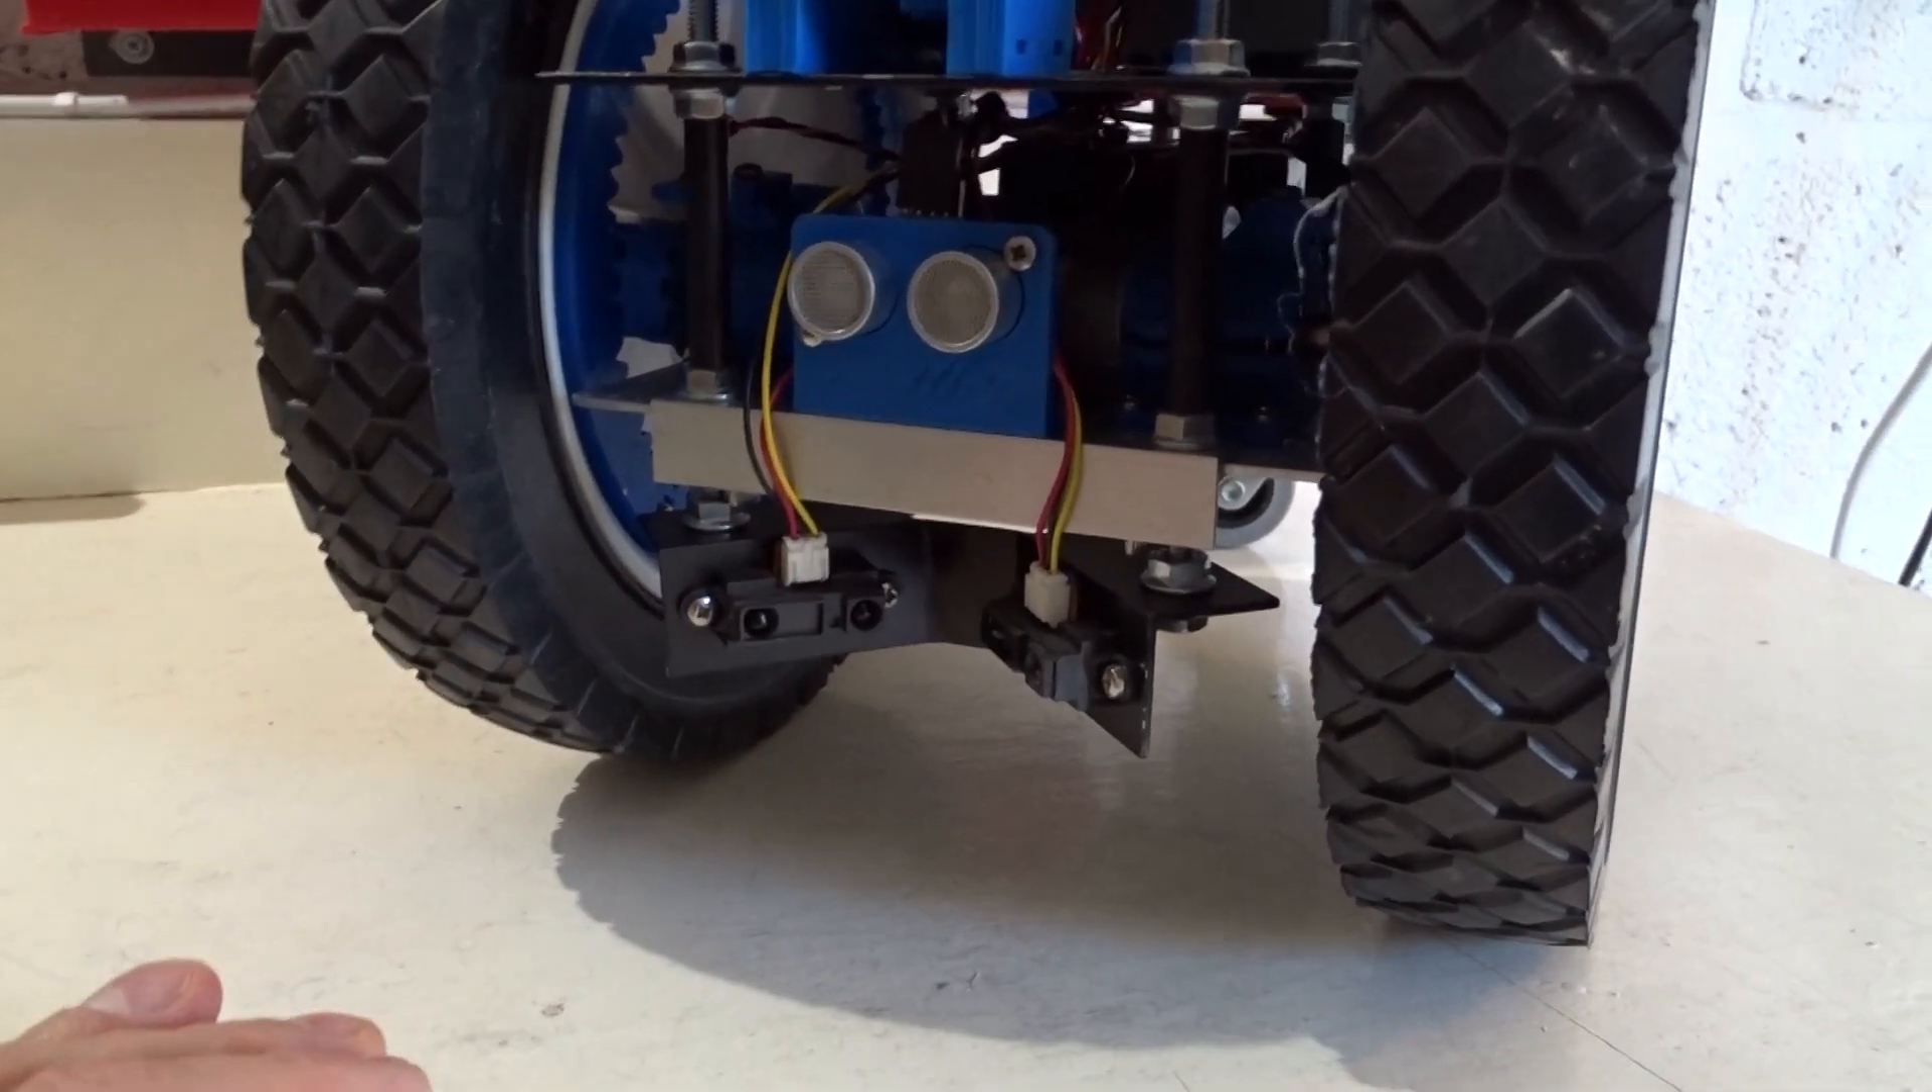I've made a new bracket for the IR sensors. As described. They're both 45 degrees. Pointing out from the front of the robot.